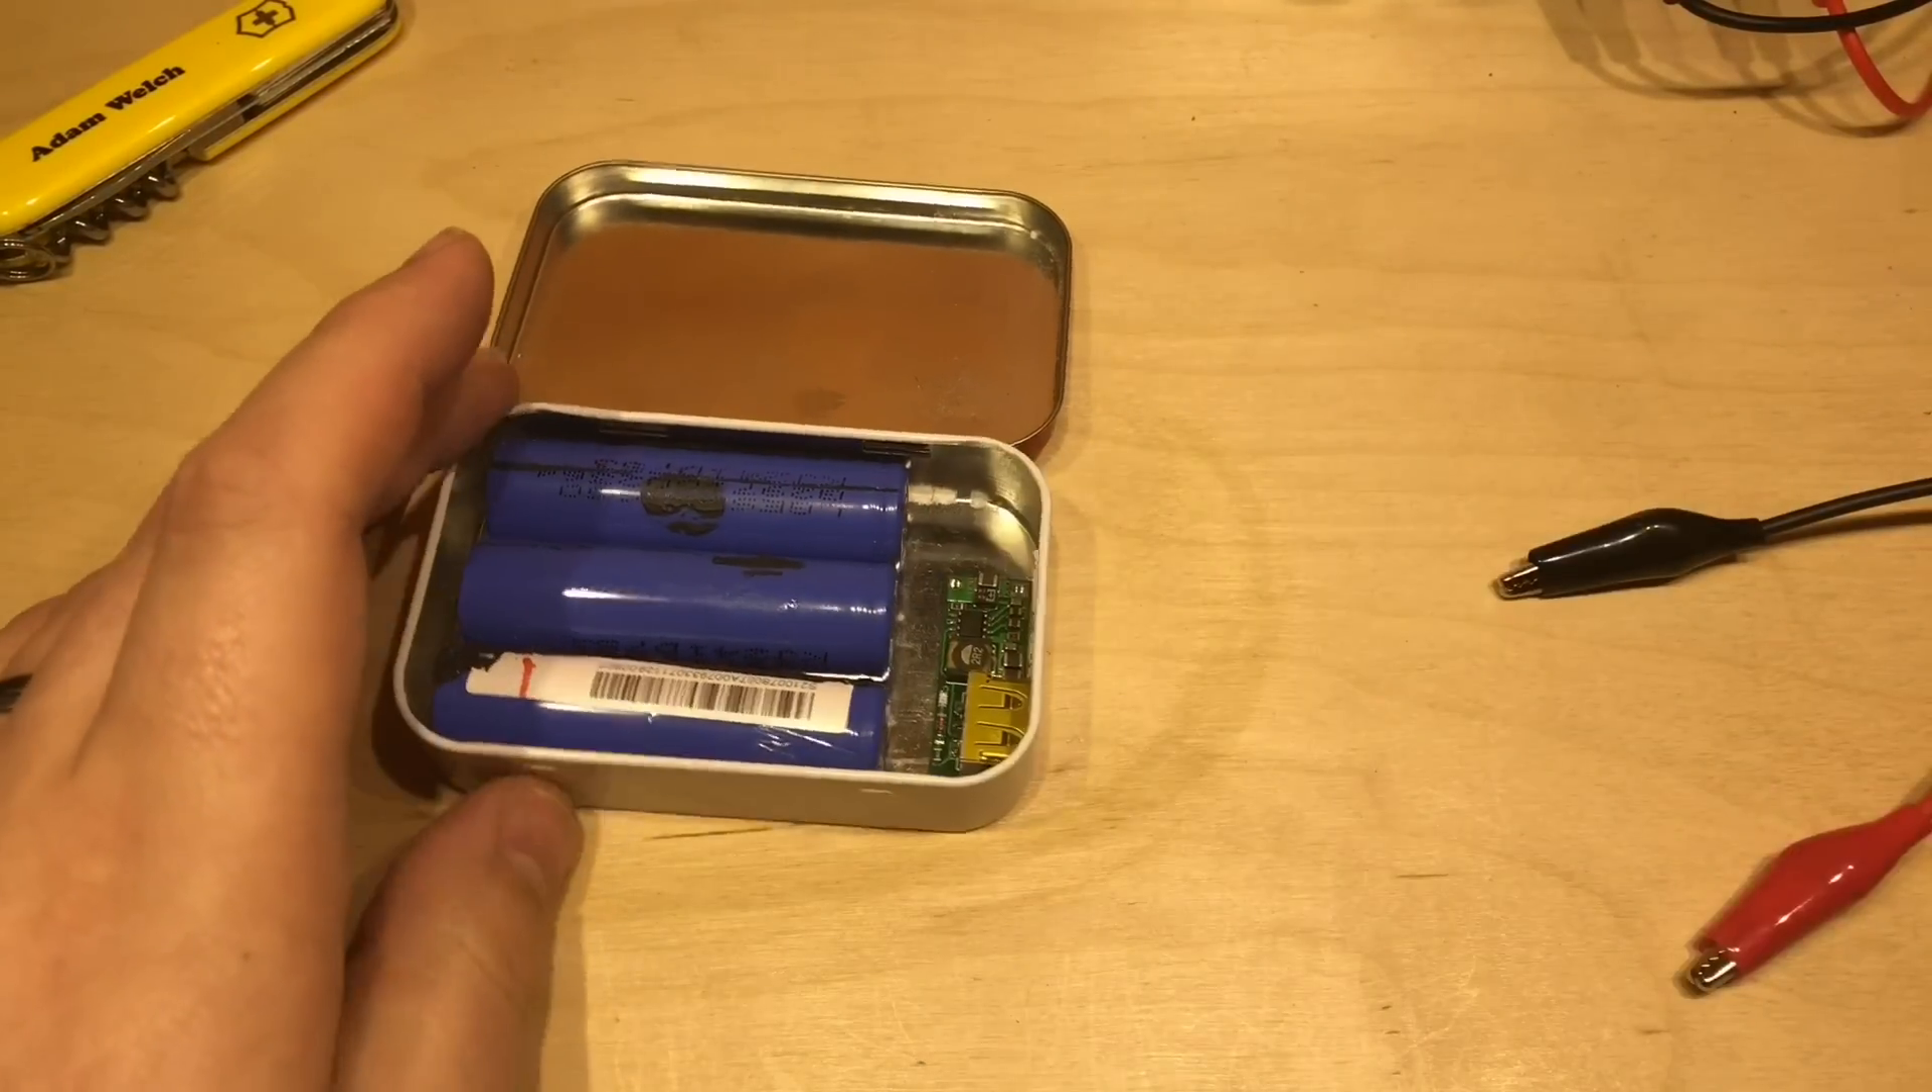With three batteries that little module fits in just lovely there at the end.